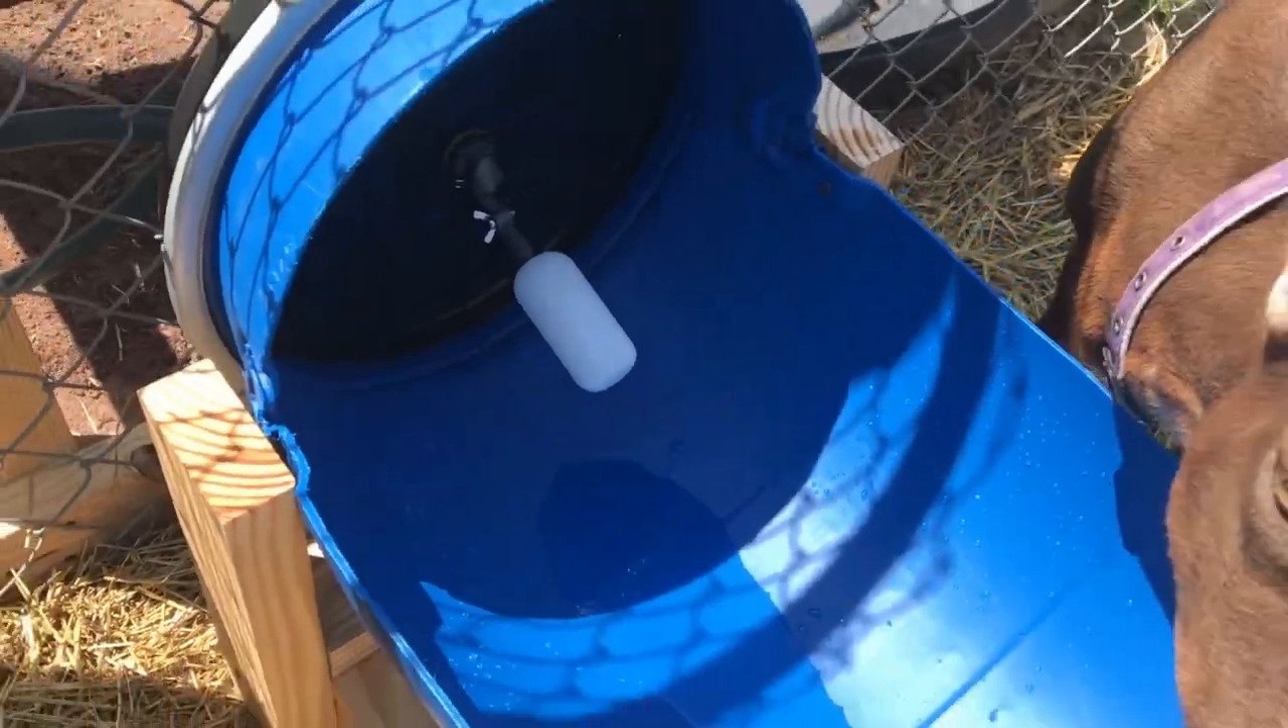The floats in place.